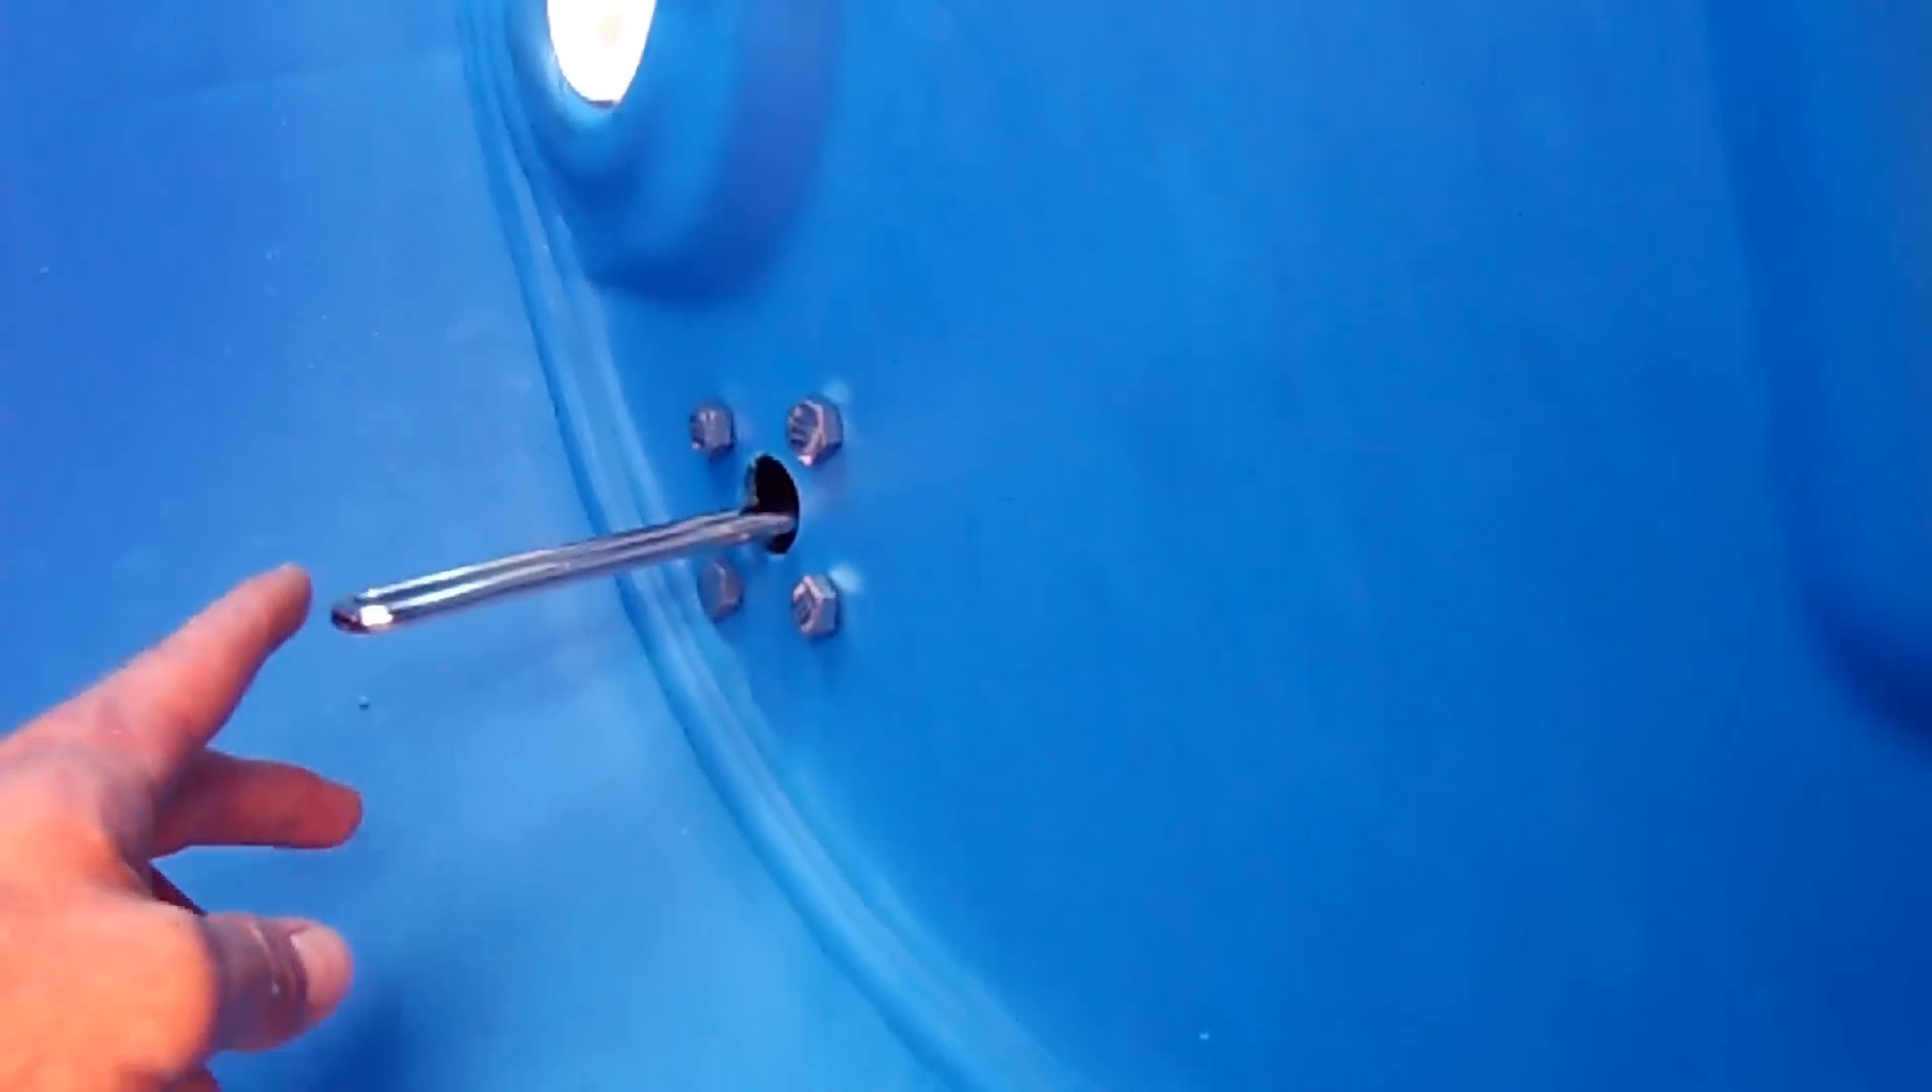You see on the inside I have it so the heads of the bolts are on the inside the barrel.